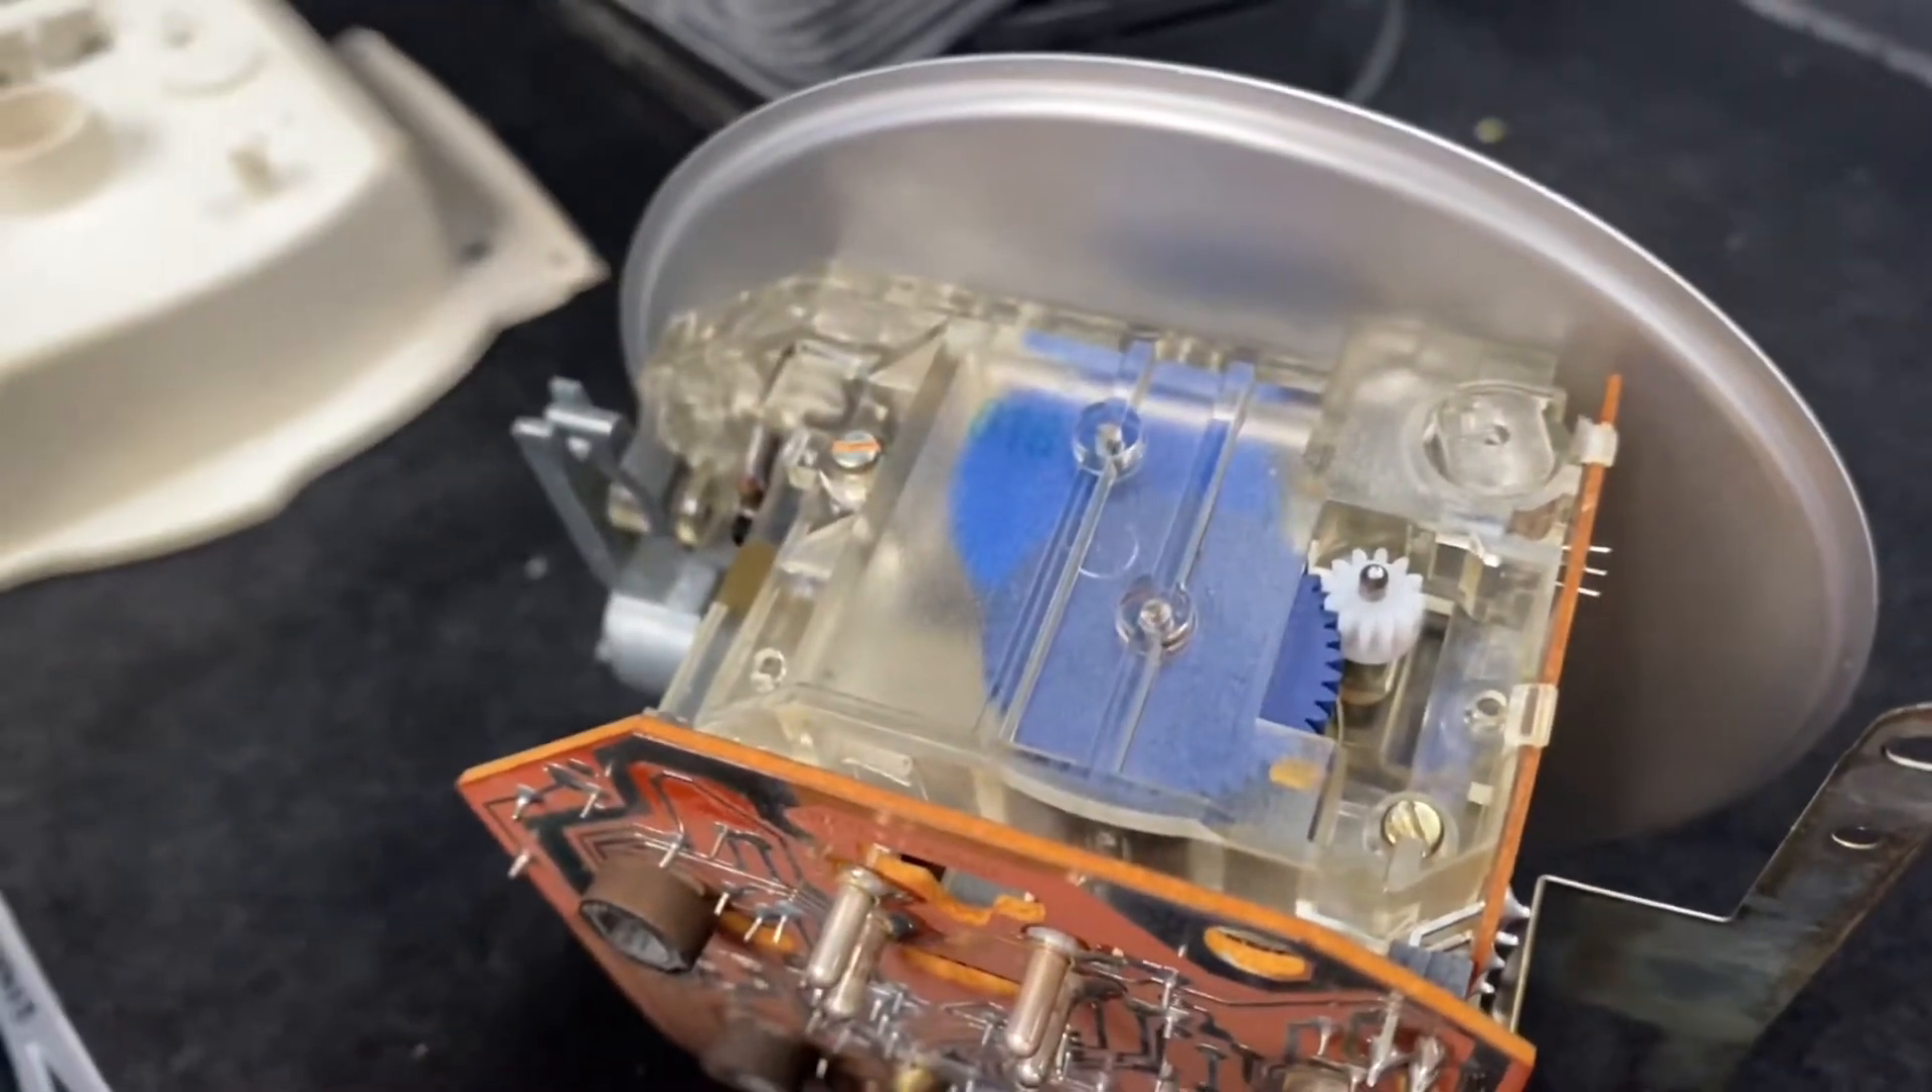I installed the new gears I have put back the plate on top.